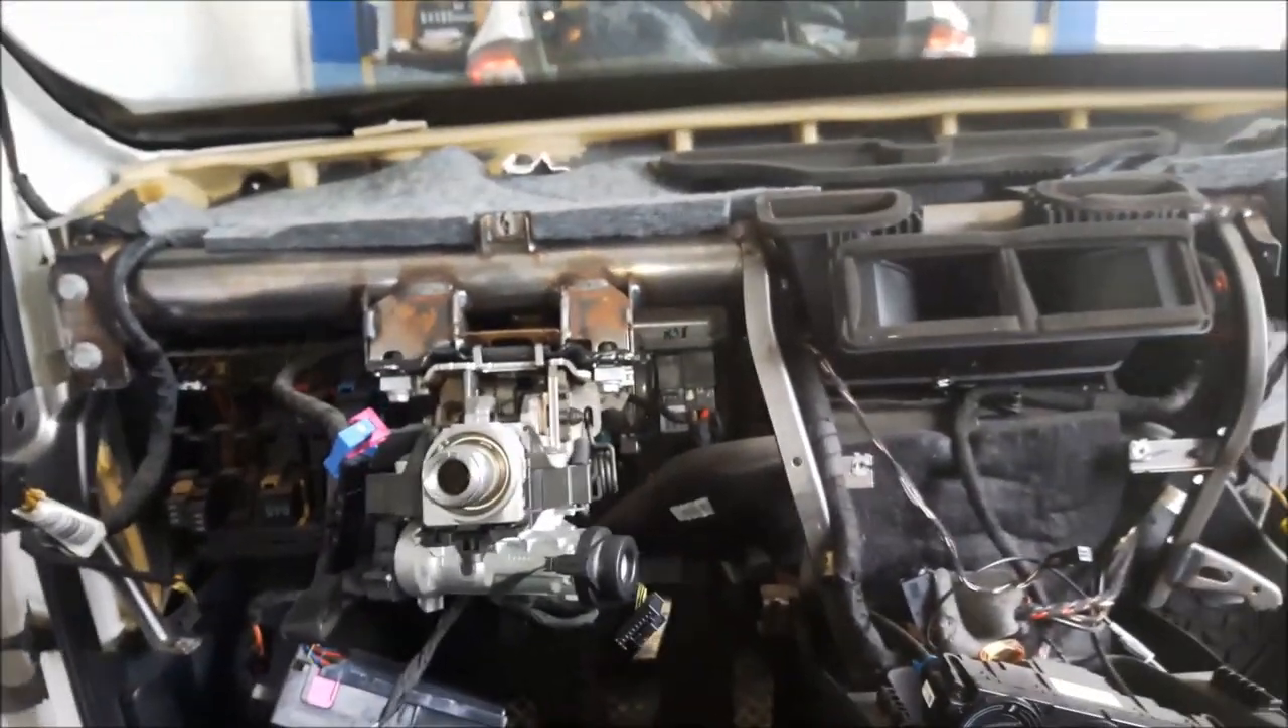Now the dashboard has been removed.